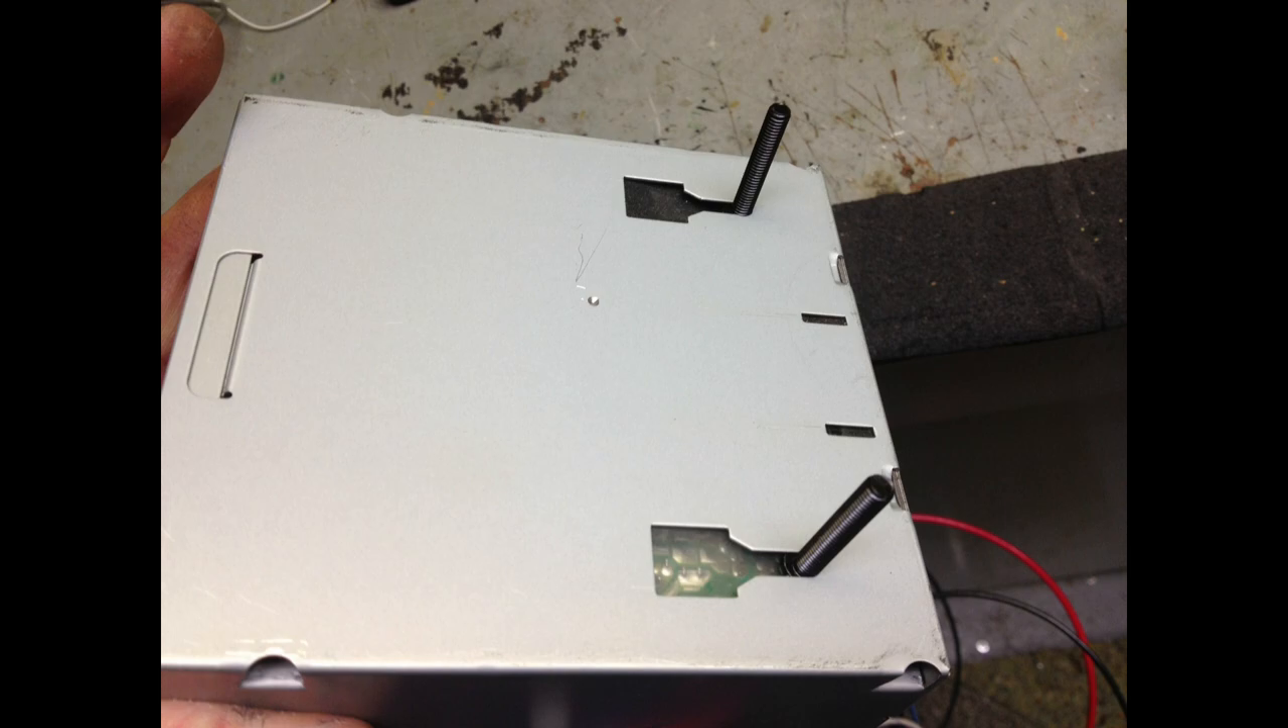And you can see I just put bolts right in where the clip -ins used to be.